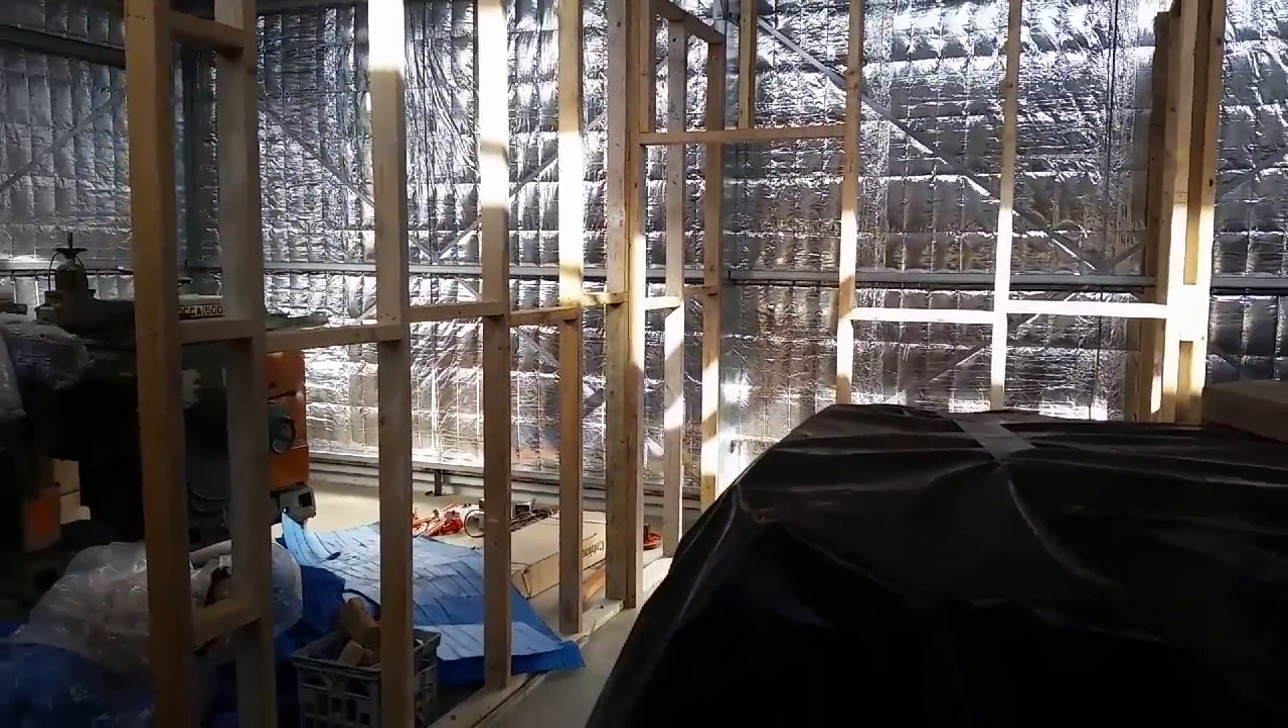We still have to line the walls with gyp rock.